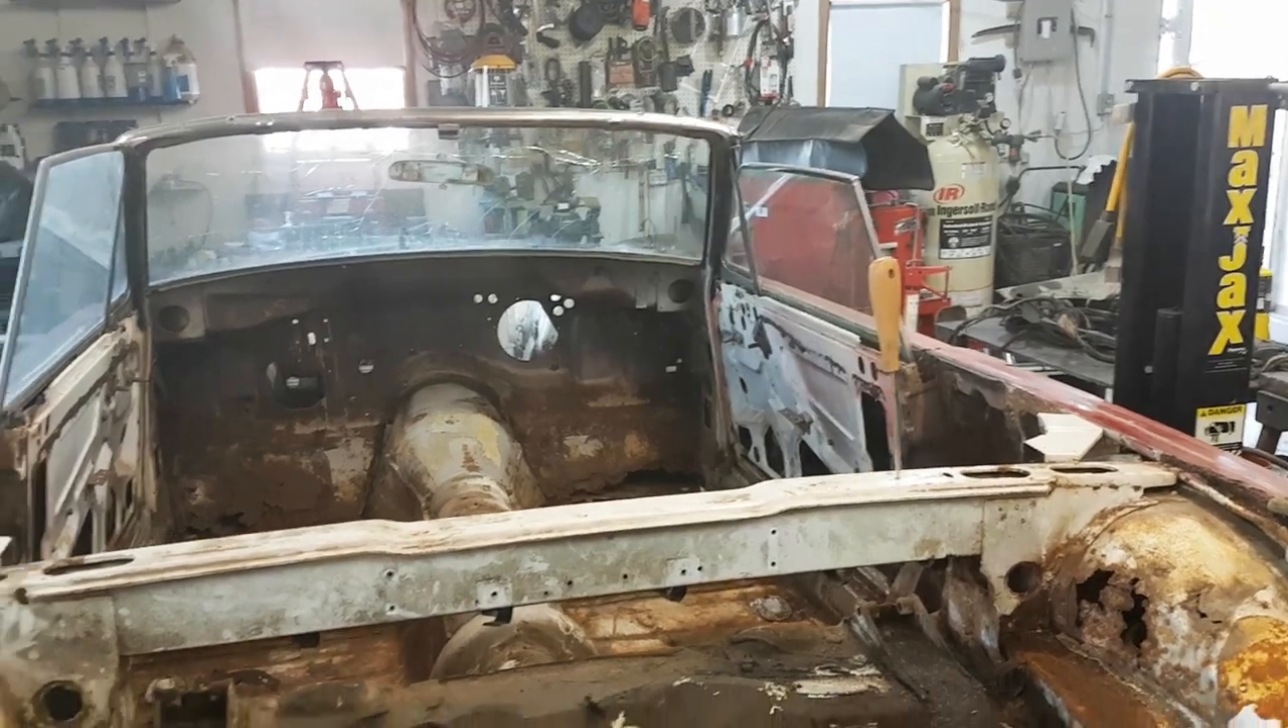But for the most part, other than the windows and the trim around the front windows, the front window rather, and the door windows, this car is pretty much stripped.